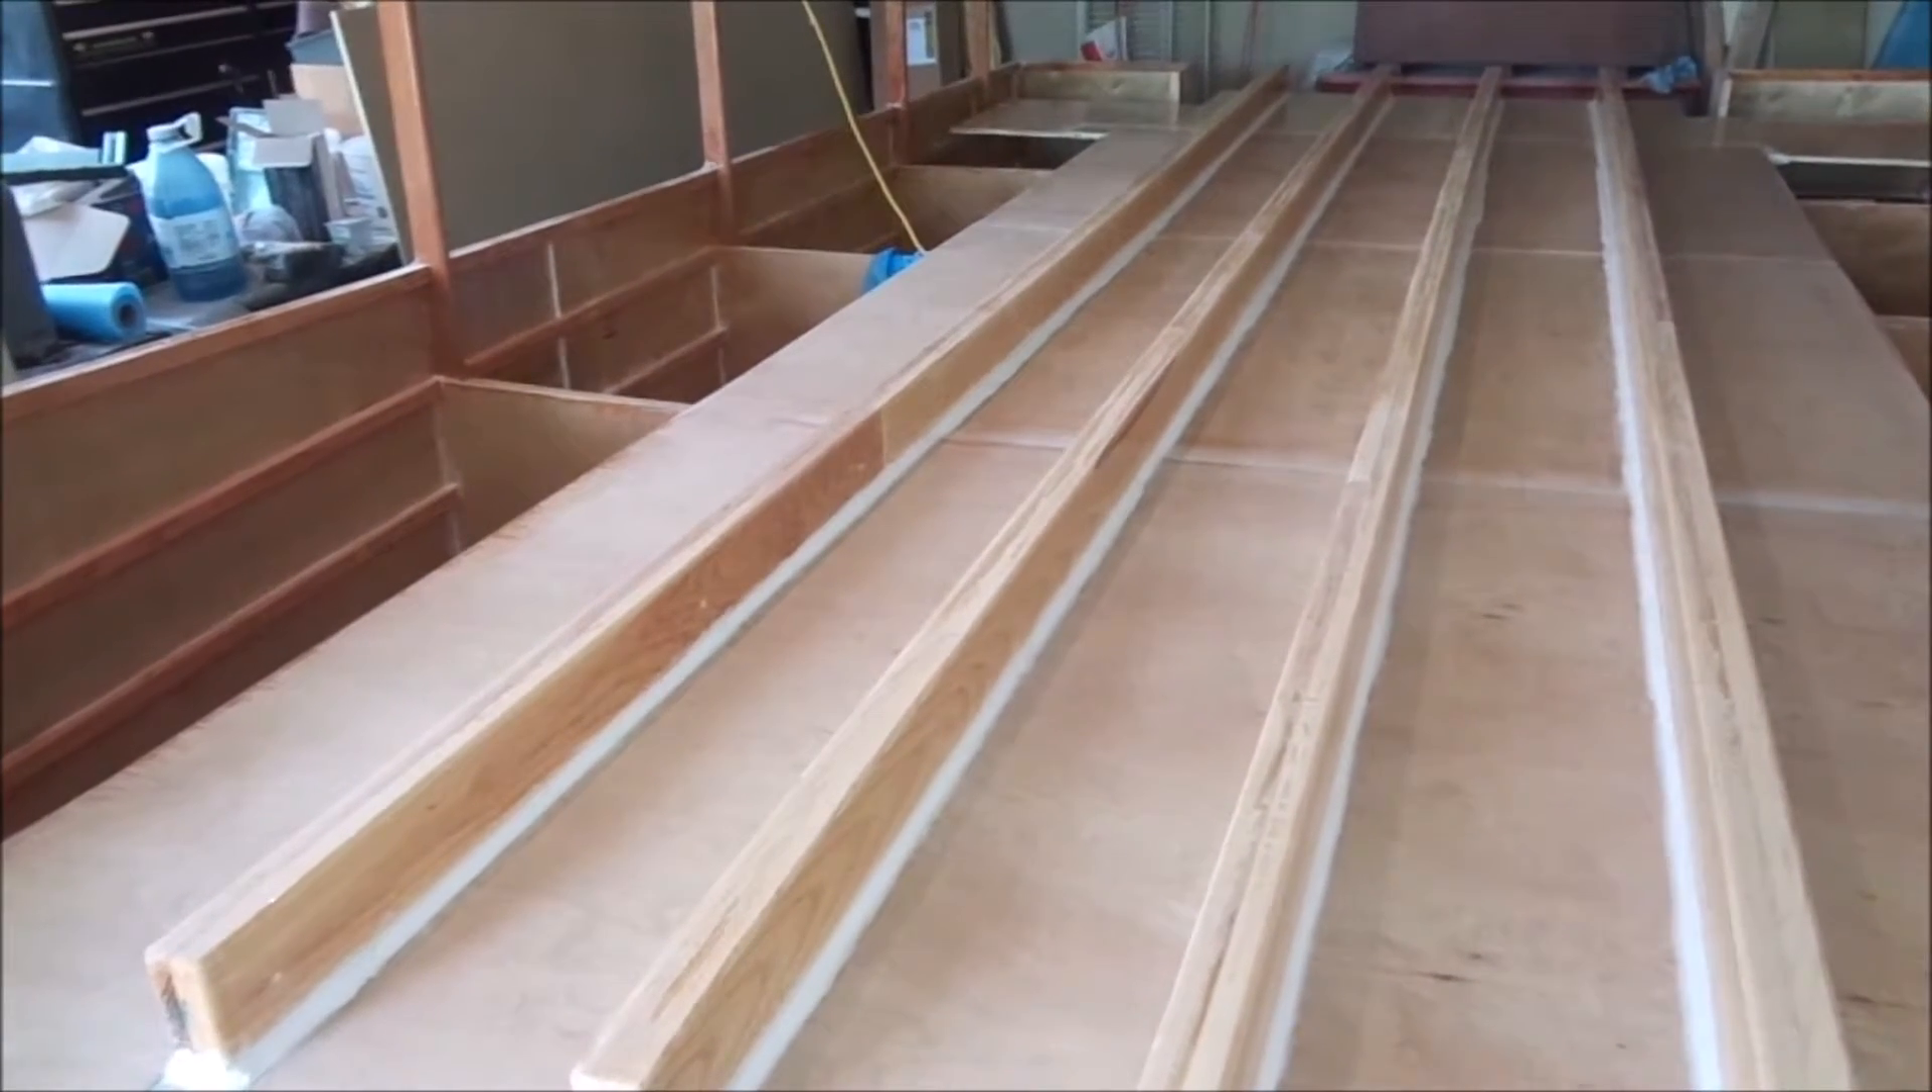So the bottom of the deck has been fiber glassed and stiffeners added epoxied in place.